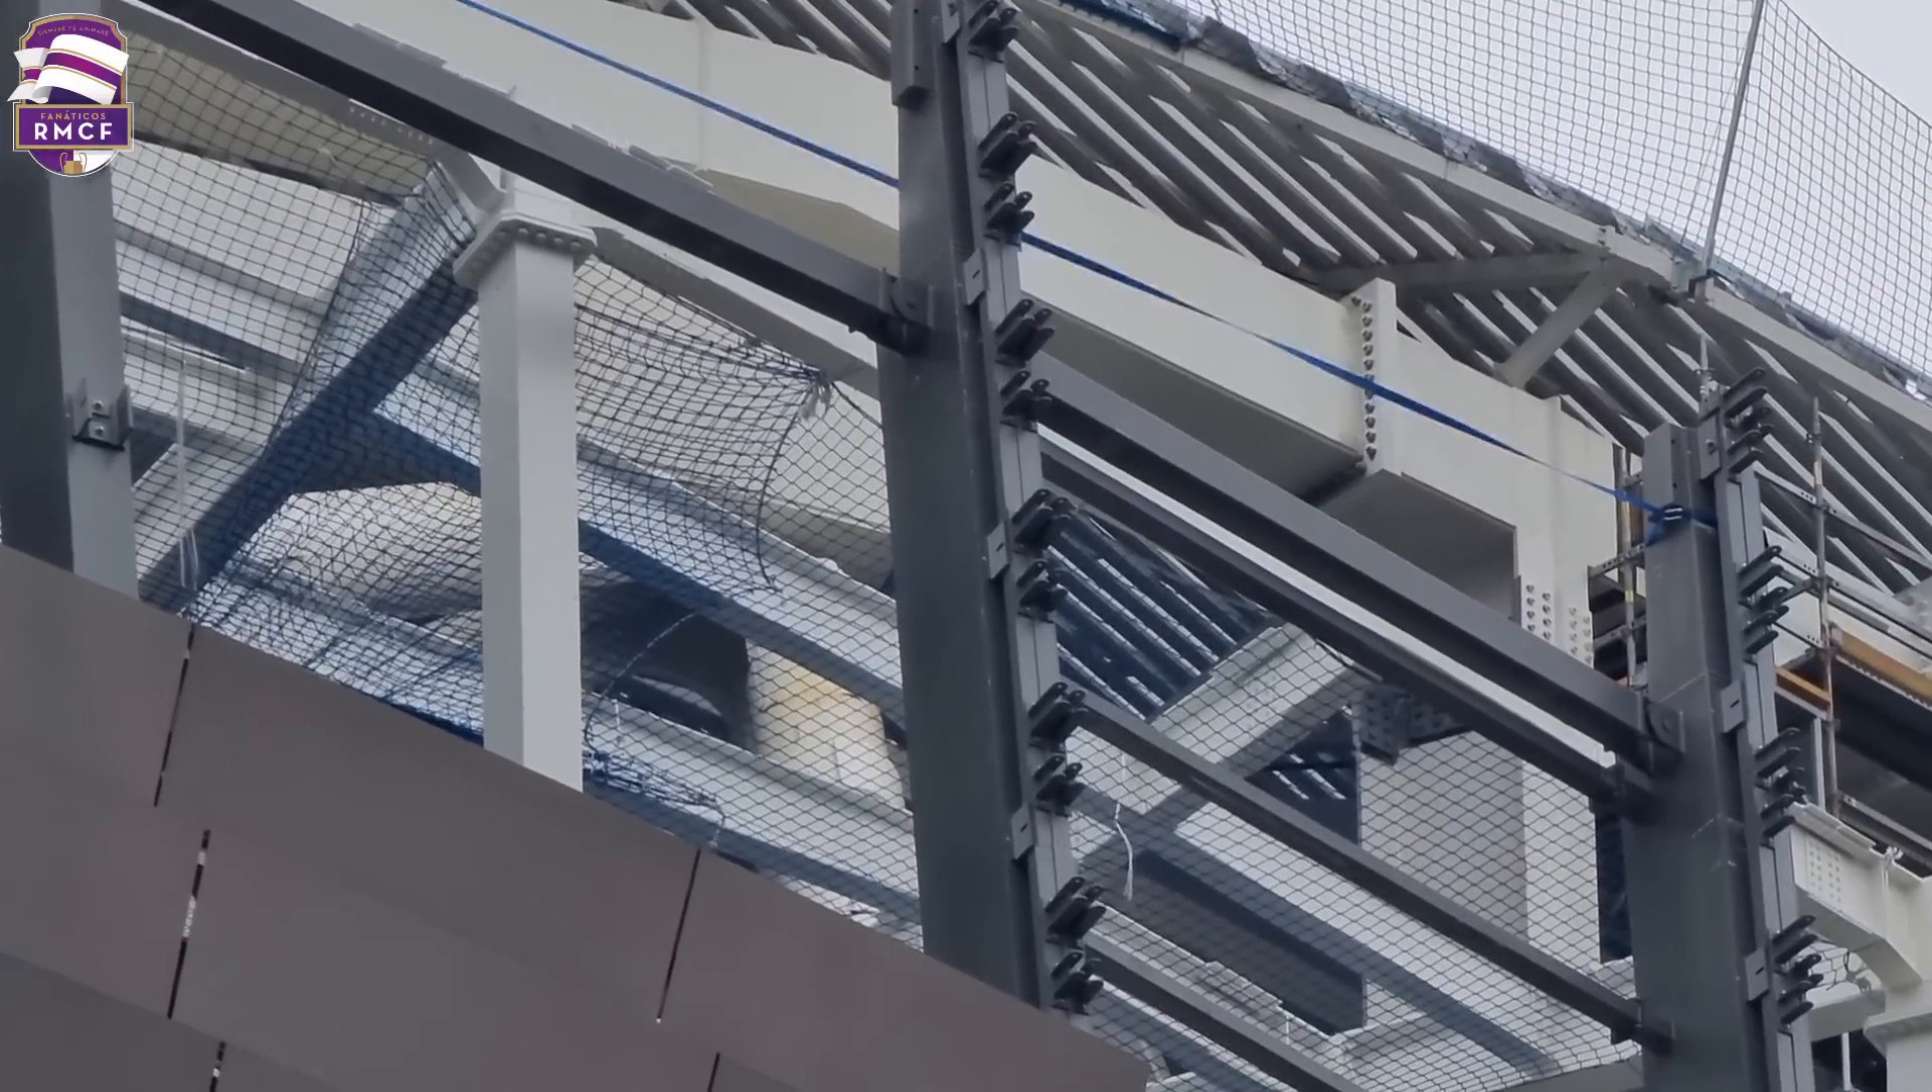Ahí podéis ver toda la malla anticaídas colocada.